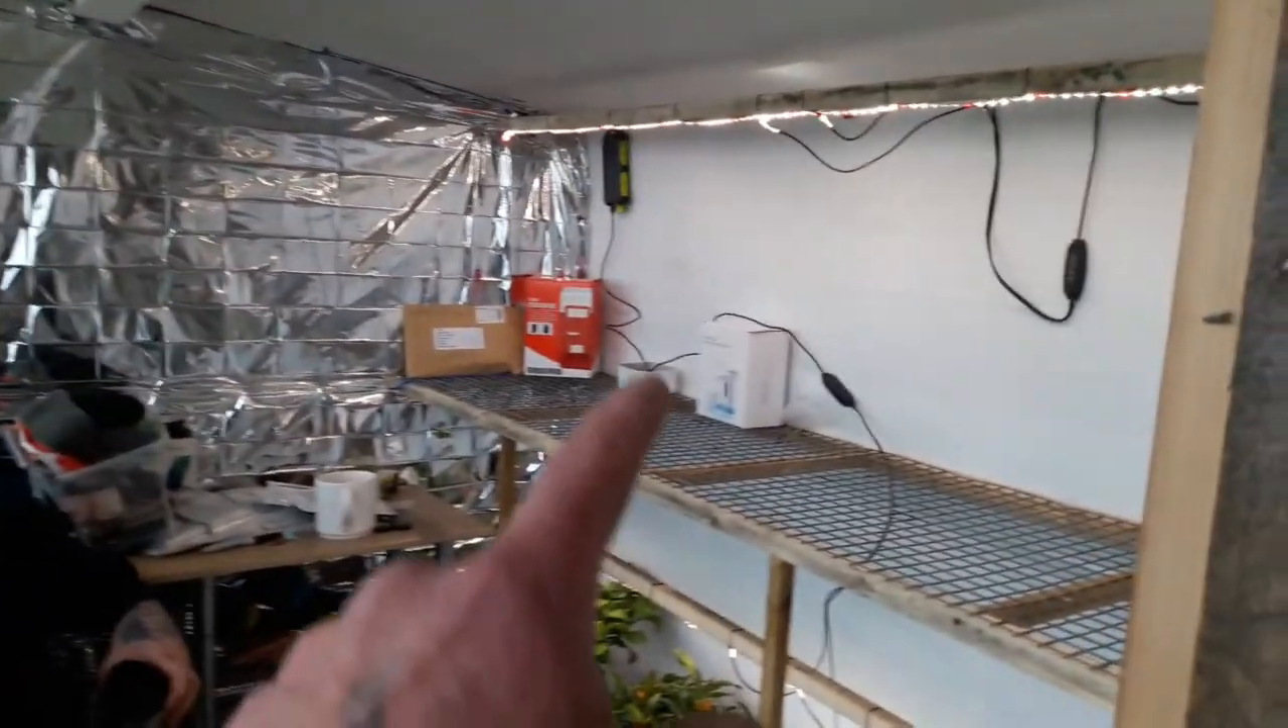But as you can probably see now, we've got all of this wall foiled.